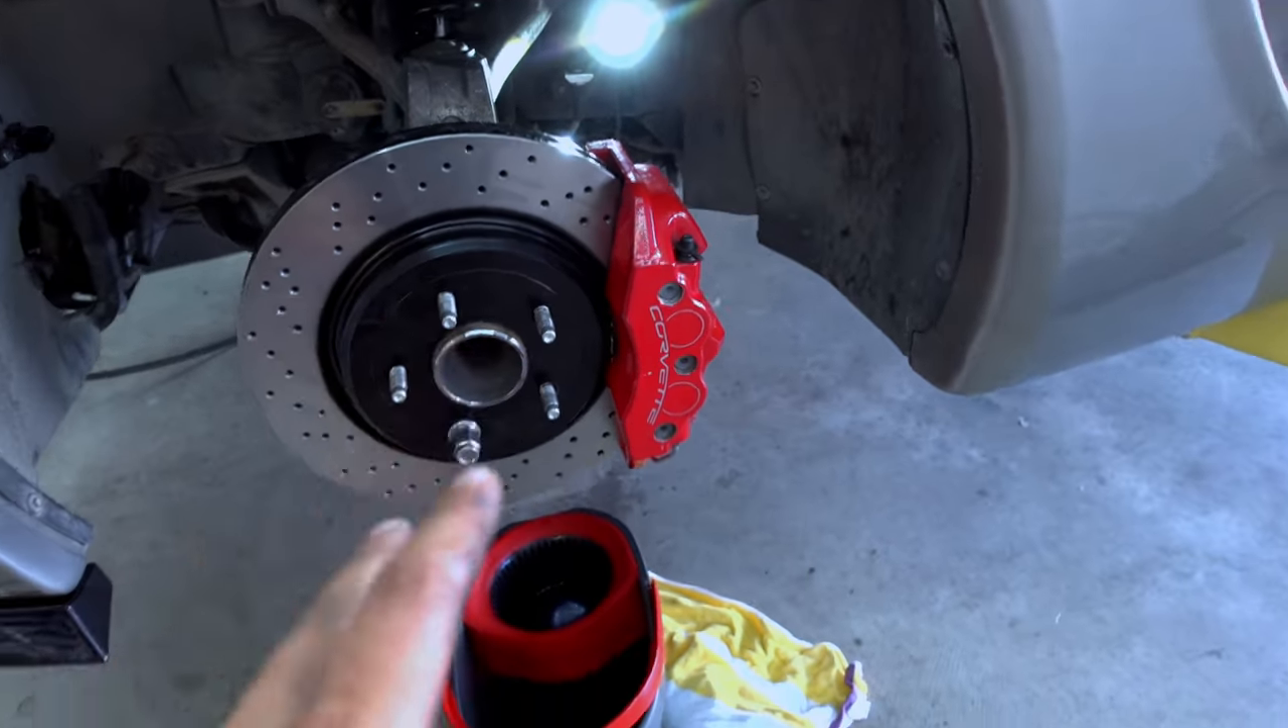I'm not going to put the wheel on yet because i do need to bleed the systems yet and i still need to do the uh the passenger side.